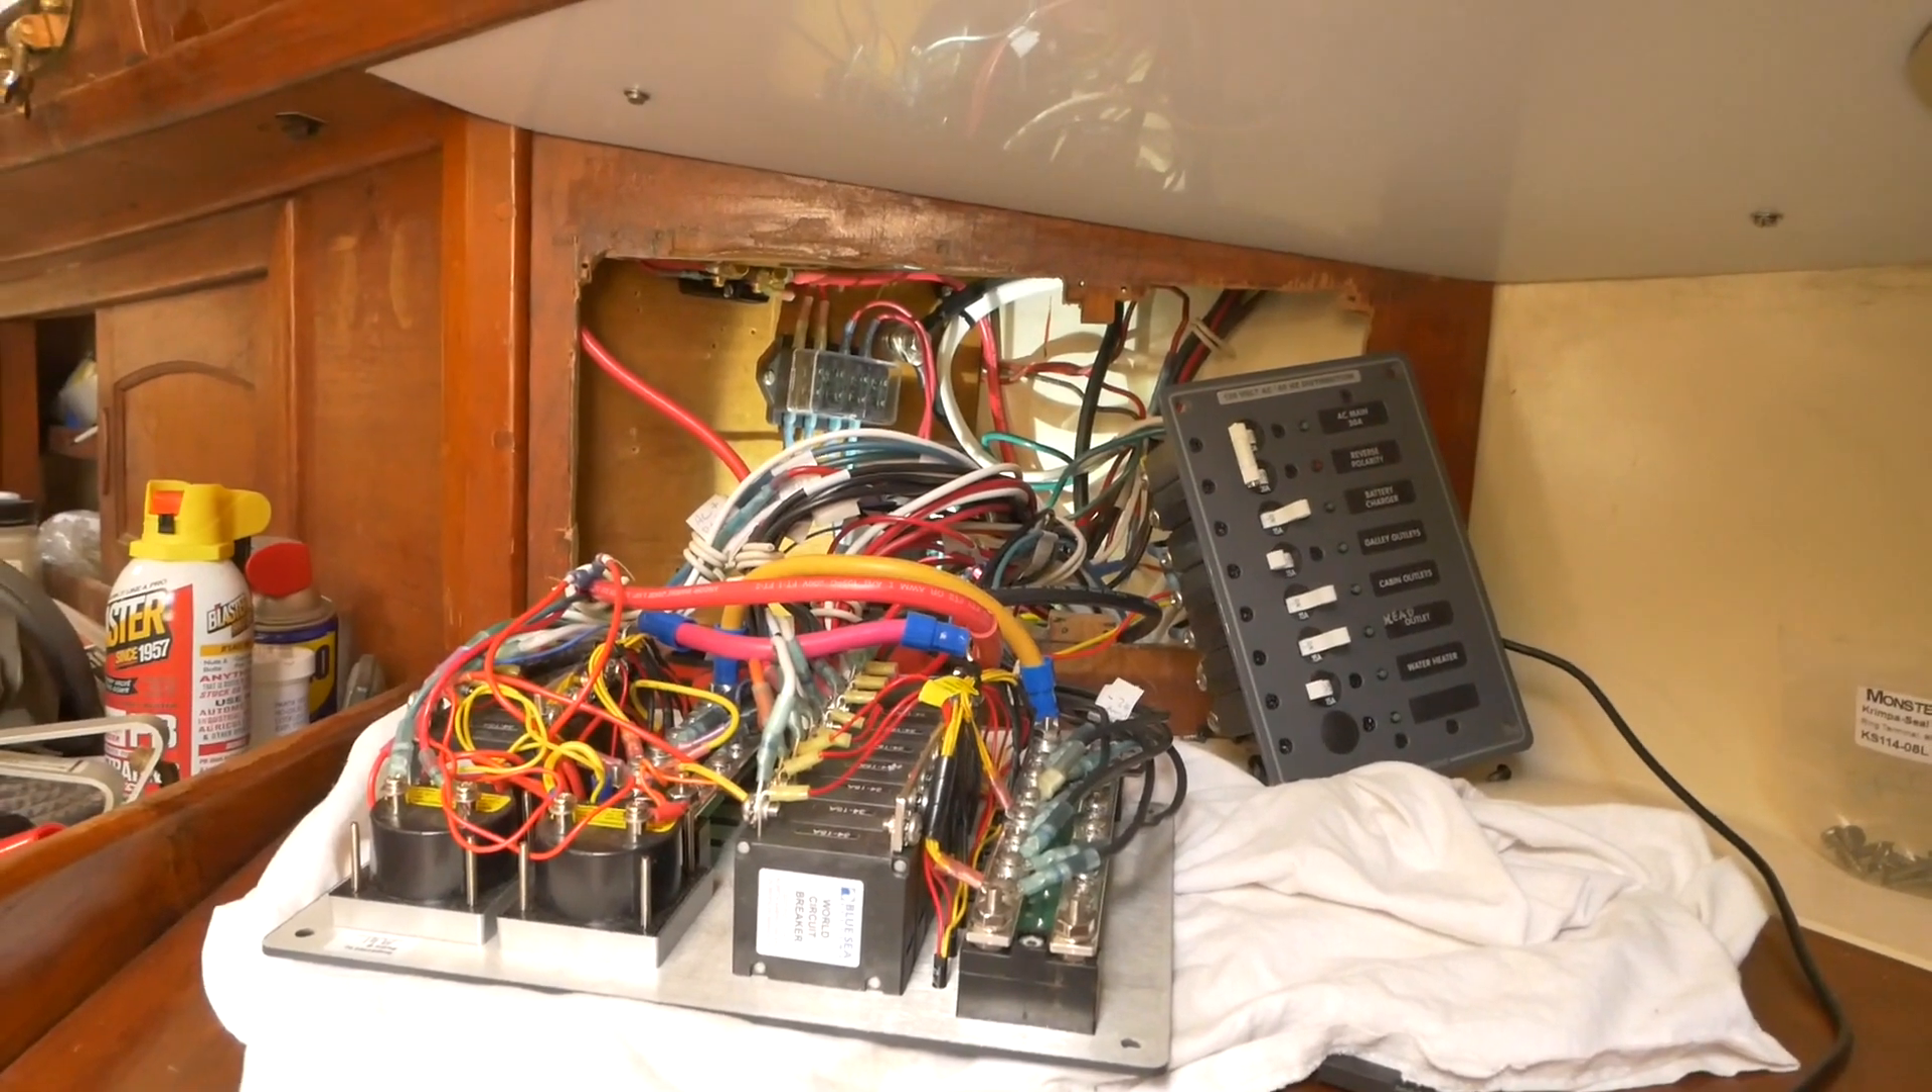All right, AC and DC panels are wired and ready for mounting on the wall.